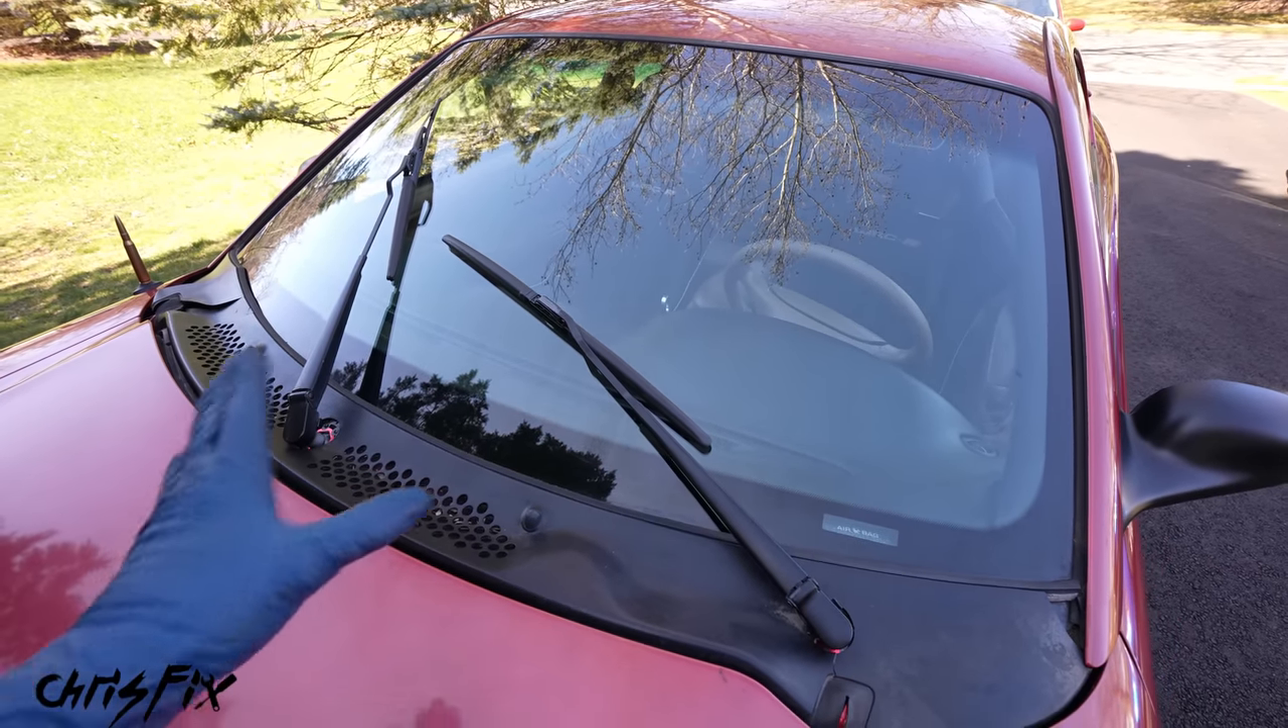So the wiper resting position is up on the windshield And that's not good.